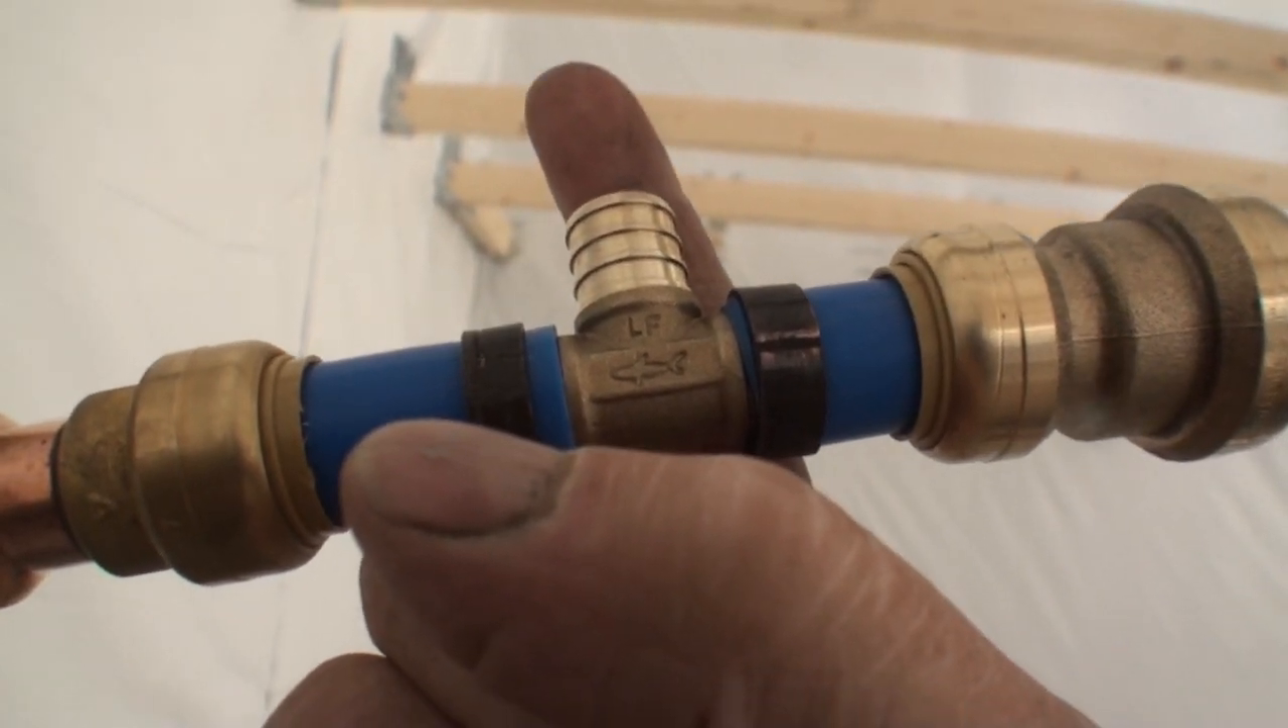And if you look right there, you can see I've already used two of the crimps right here to put the T in for our water that's going to be going out for our faucets.